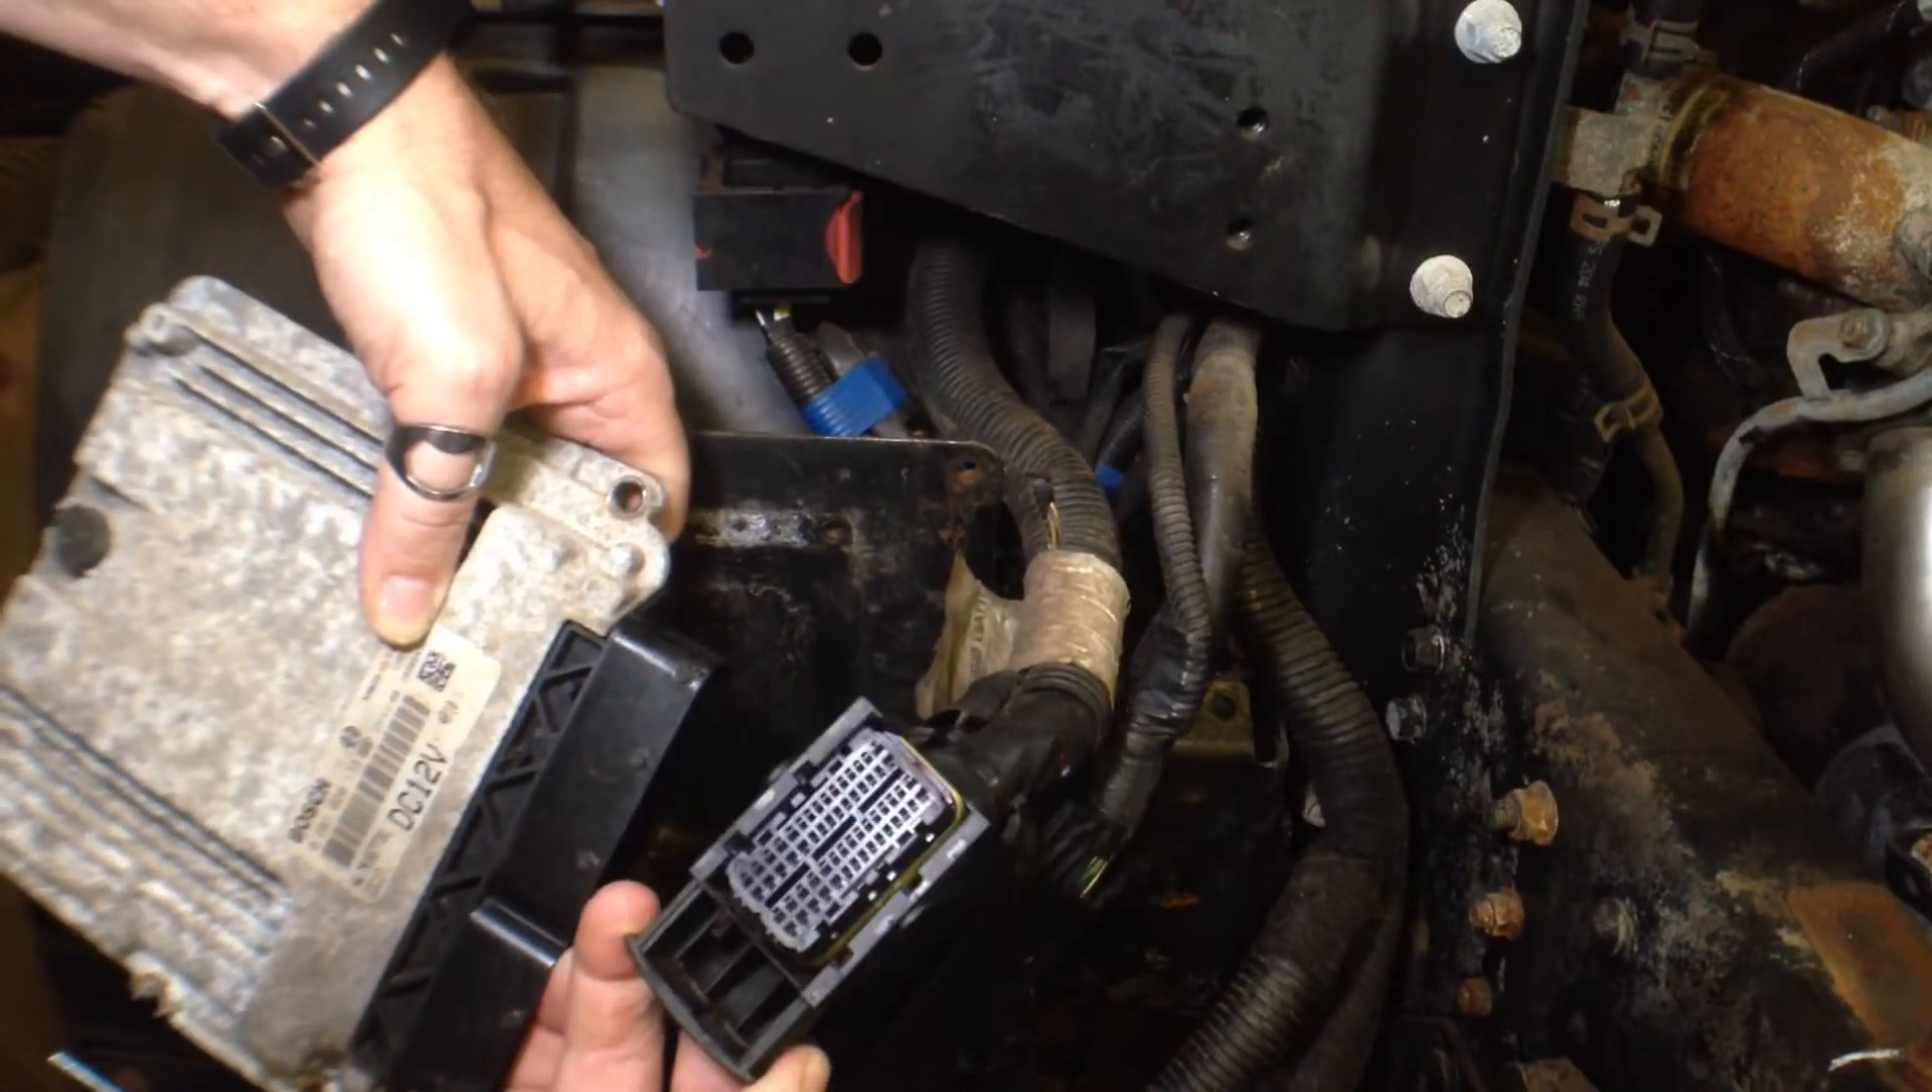Having removed the harnesses from the ECU we can now match up the pinout as what we found in the manual.